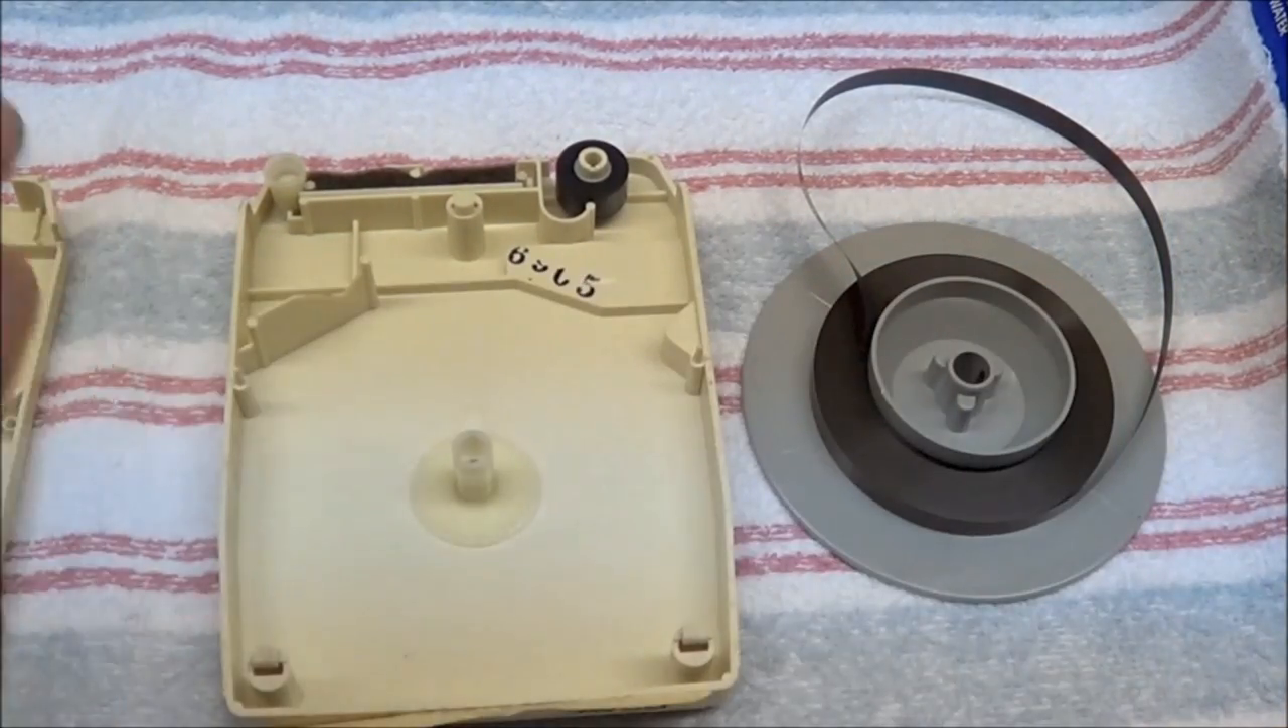Now, notice I've already taken the tape out of here.